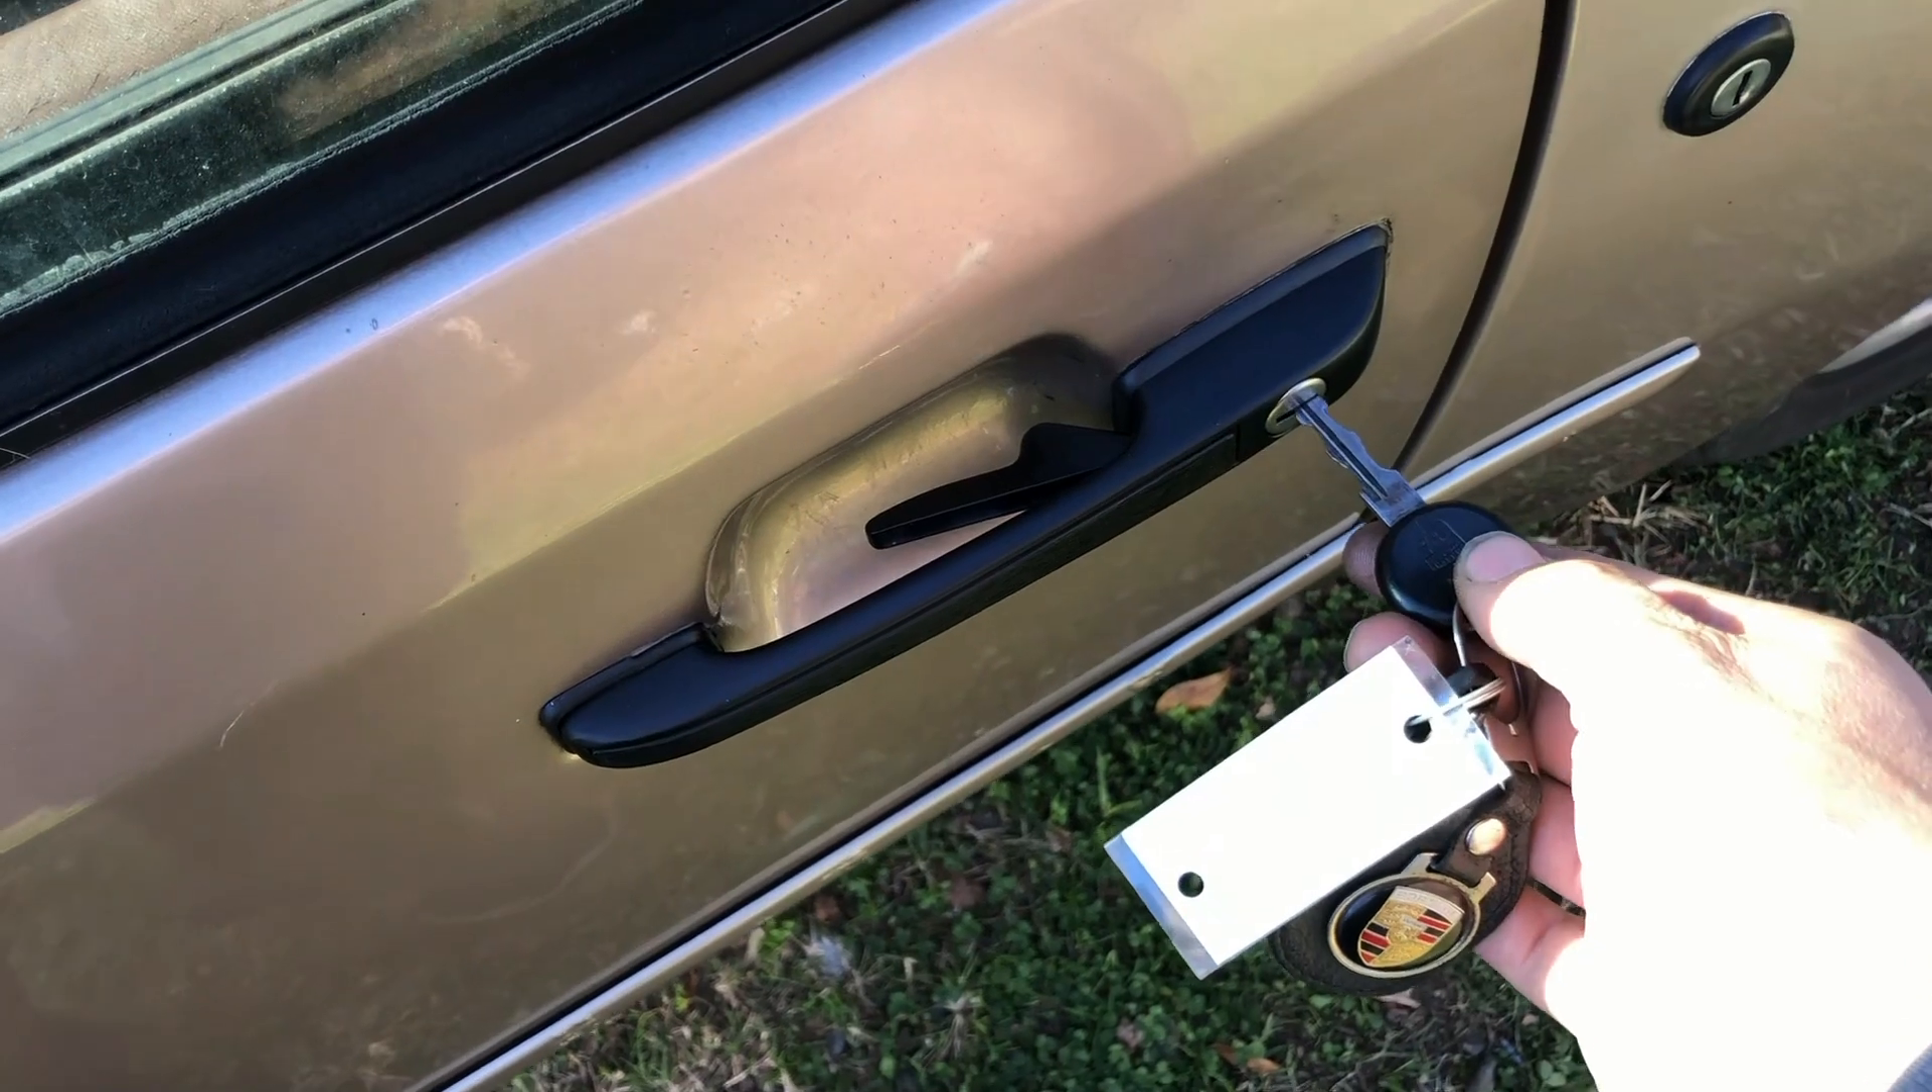All right guys I got the door handle back on.